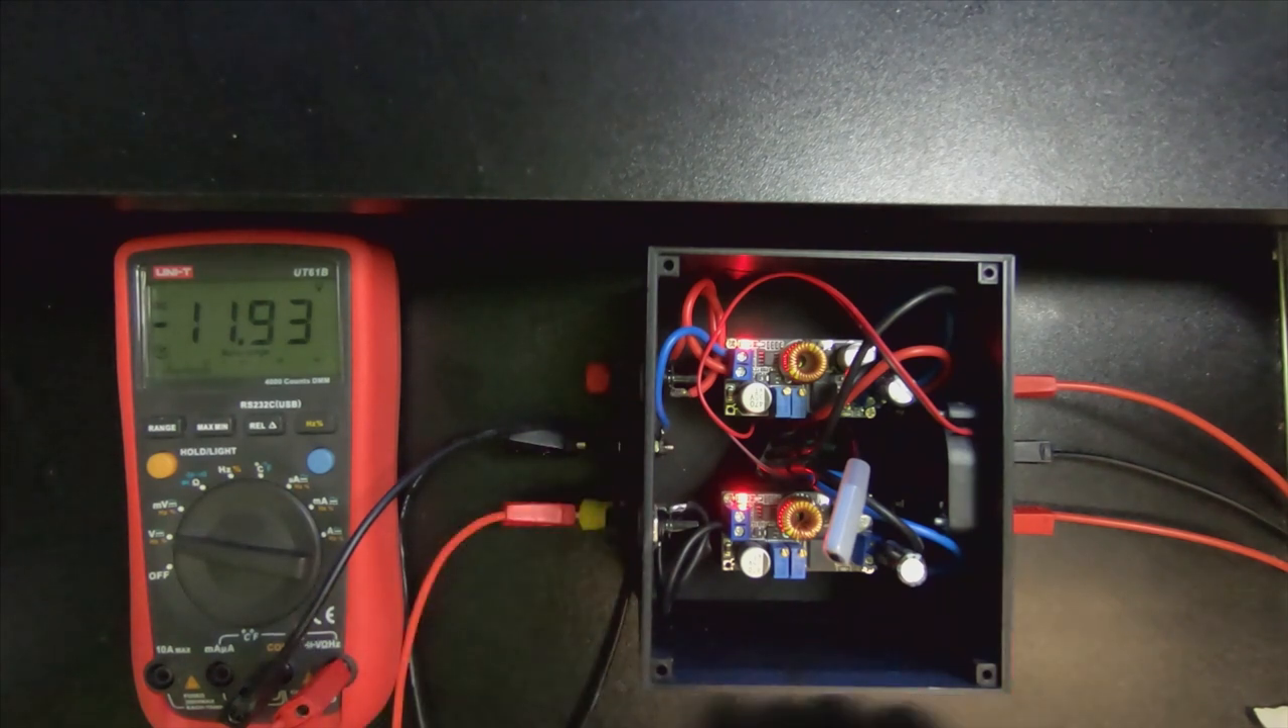Now I've got all the parts assembled into the box.